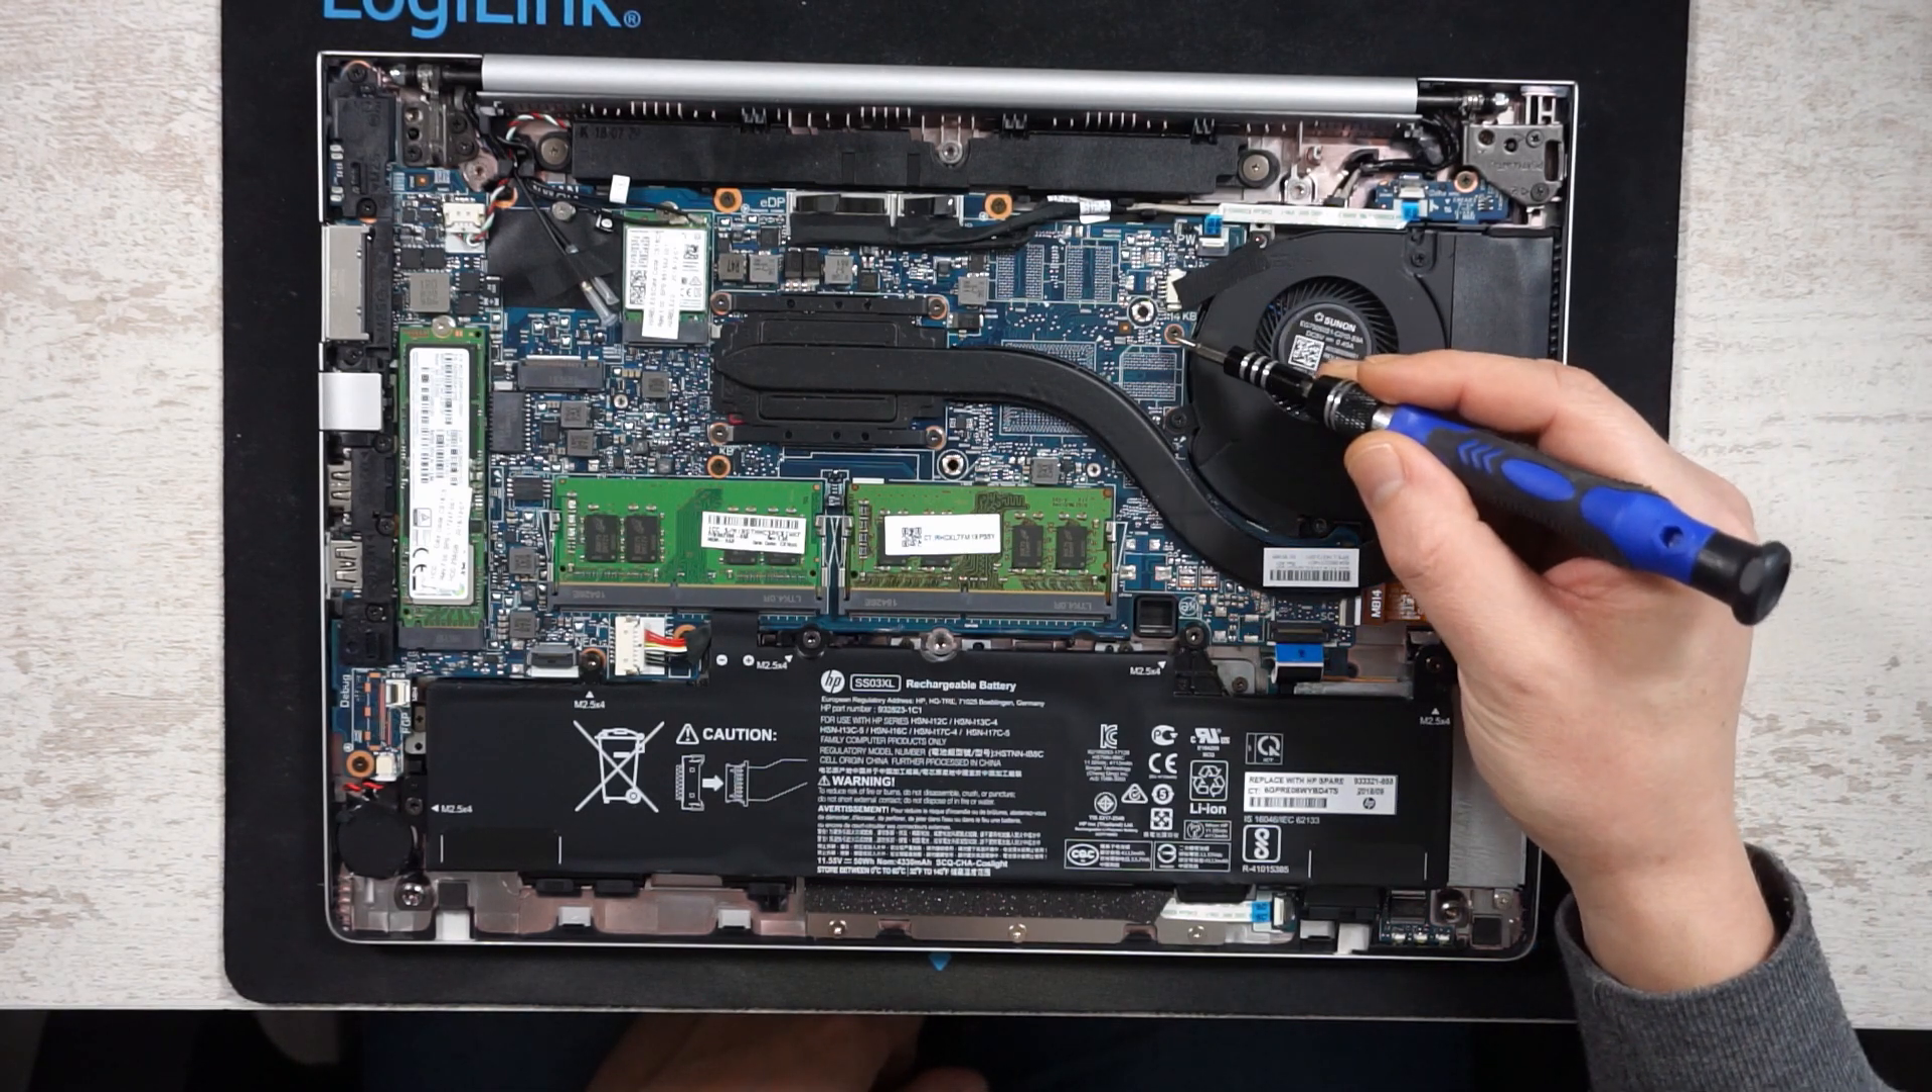We're going to lift the bottom cover off so you can see i've installed a second ram module and there's the 256 gigabyte samsung ssd.